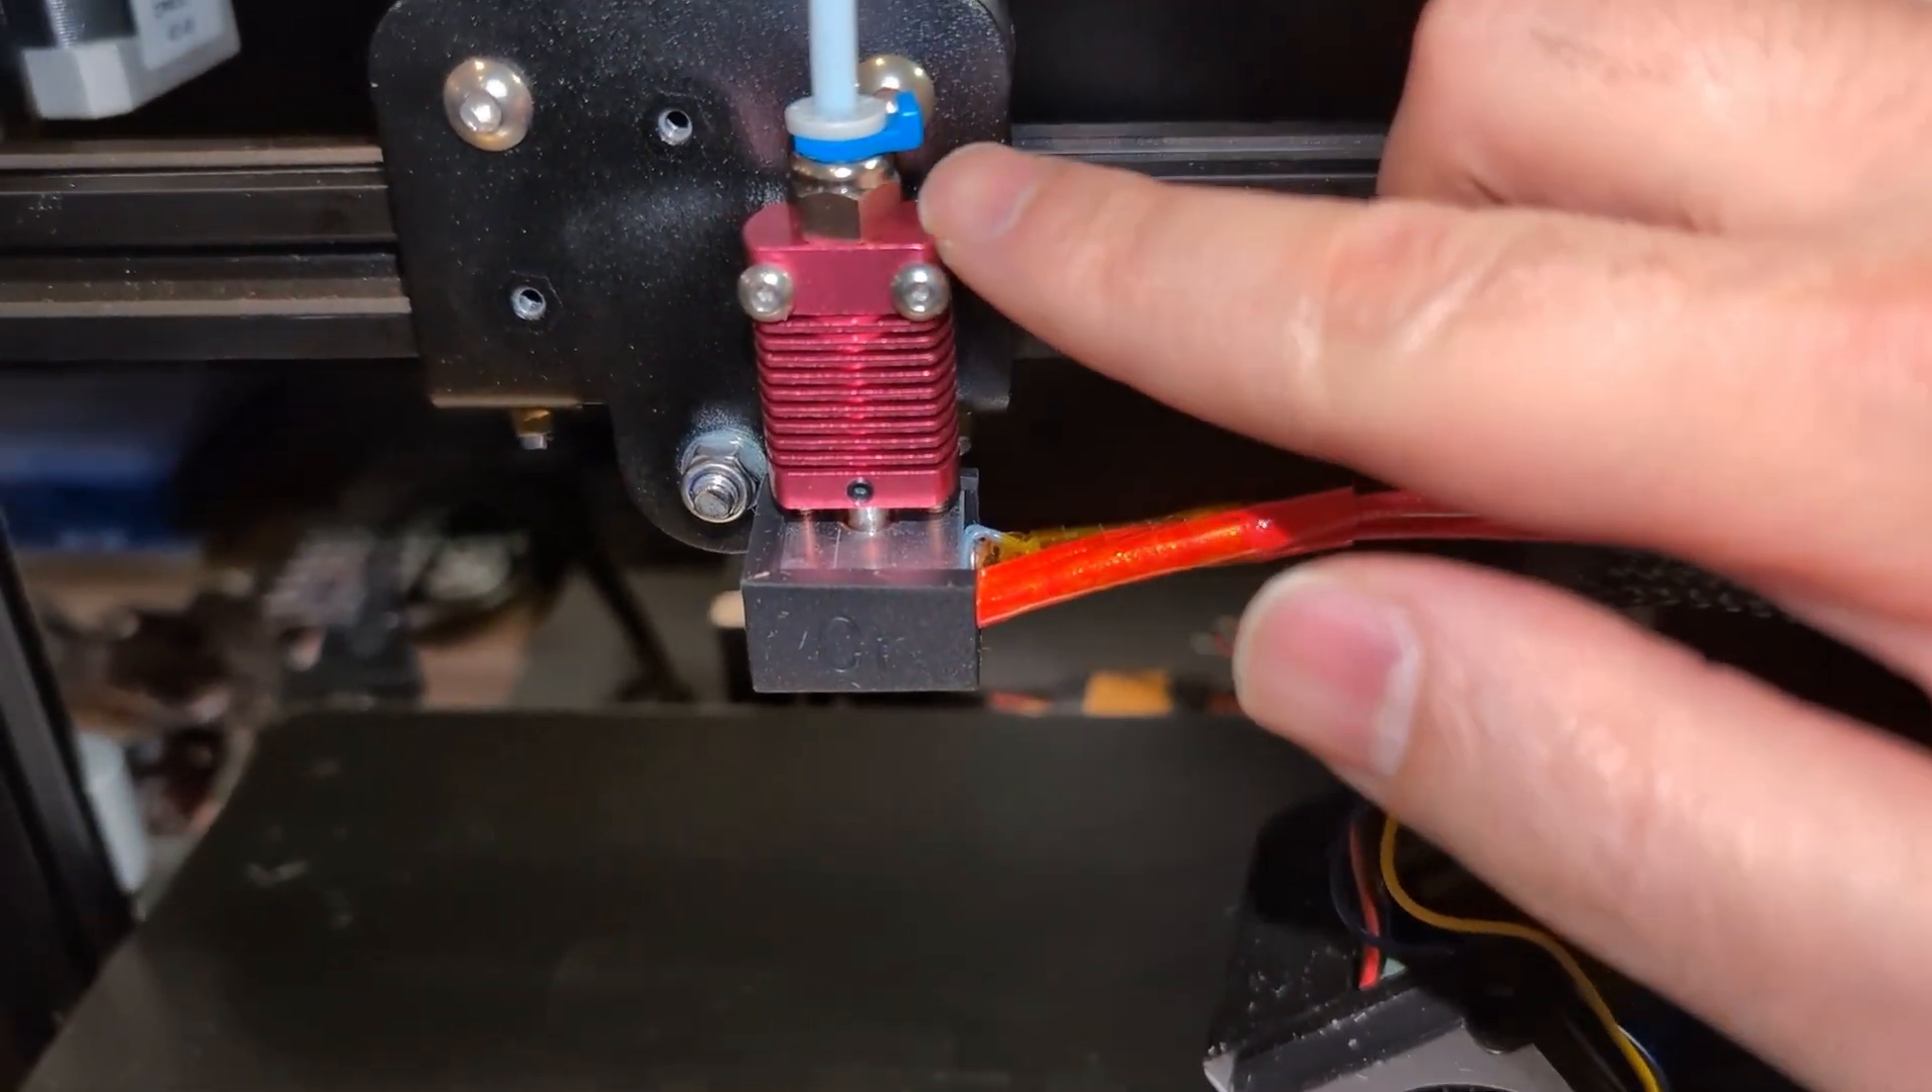I just finished putting on the sleeve and I mounted the hot end on the rail.